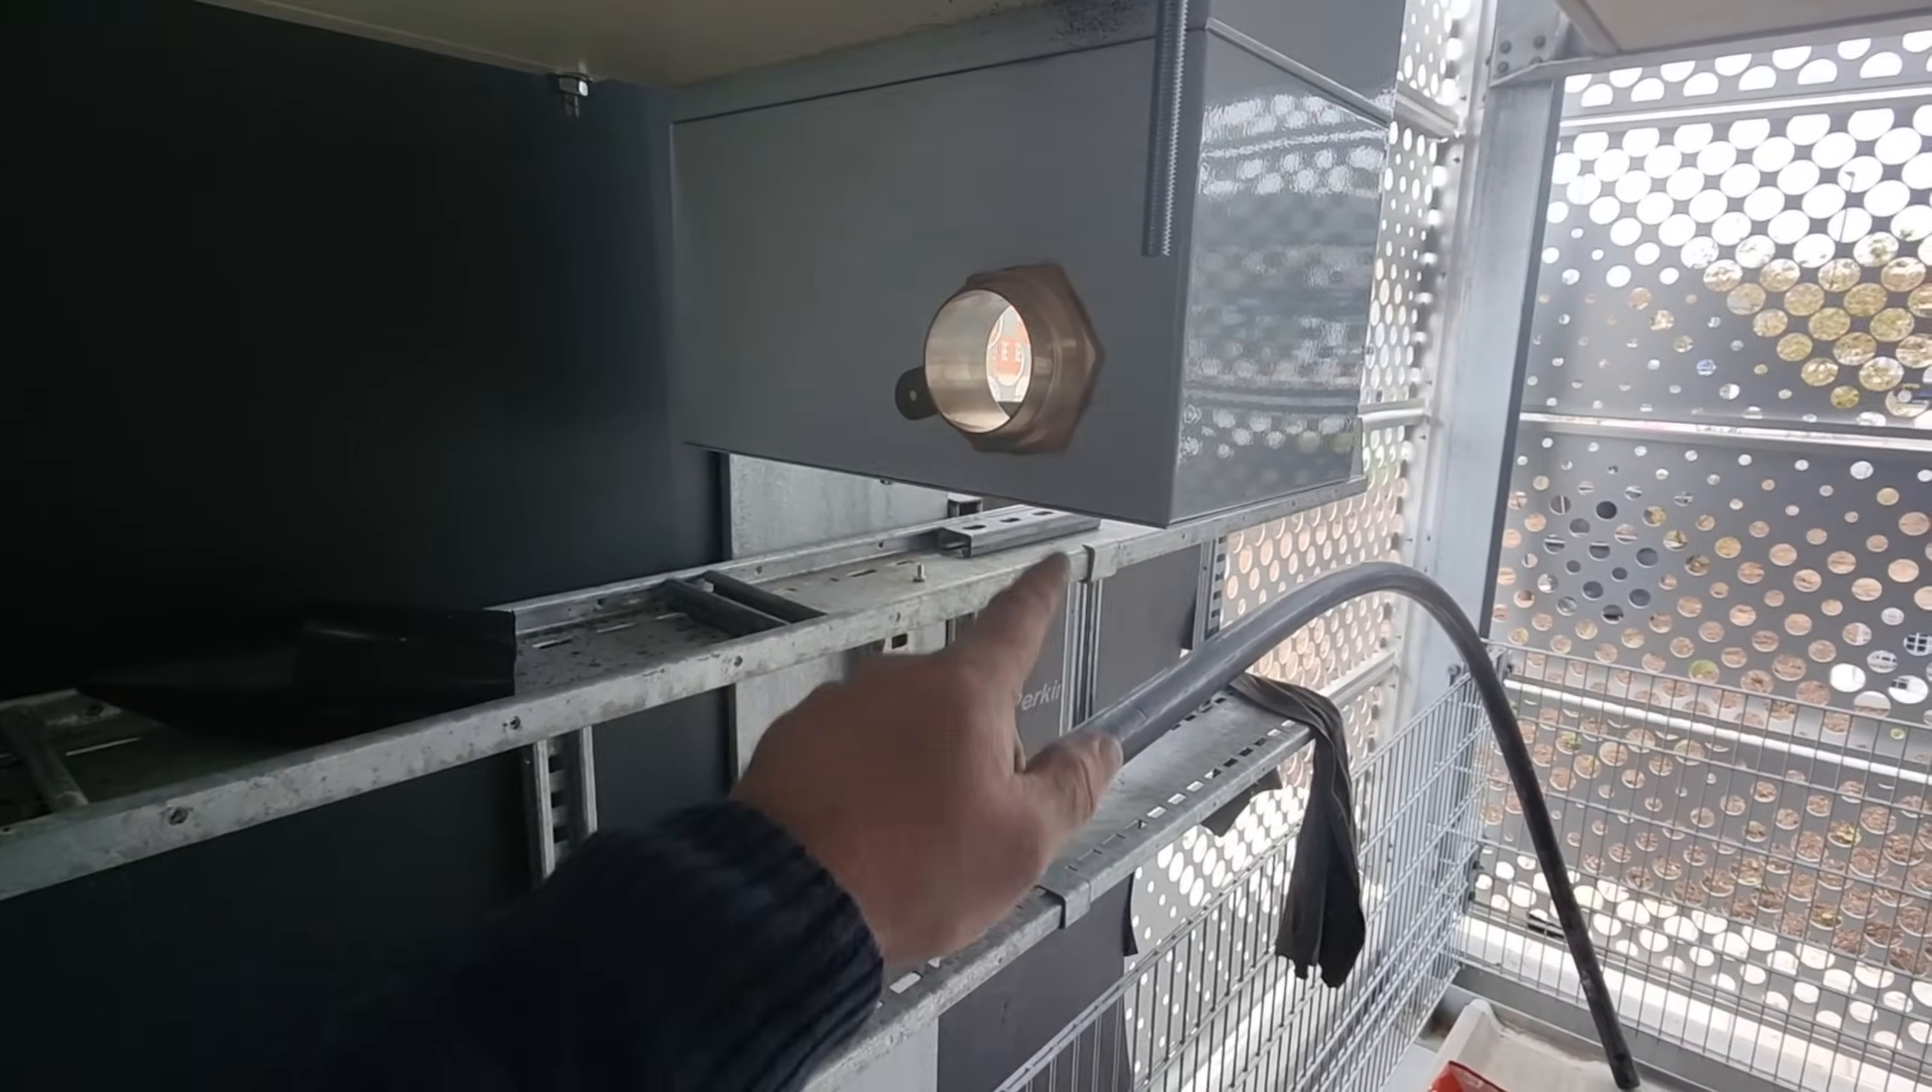Right first job done got the base of the gland mounted so I can get a measure.